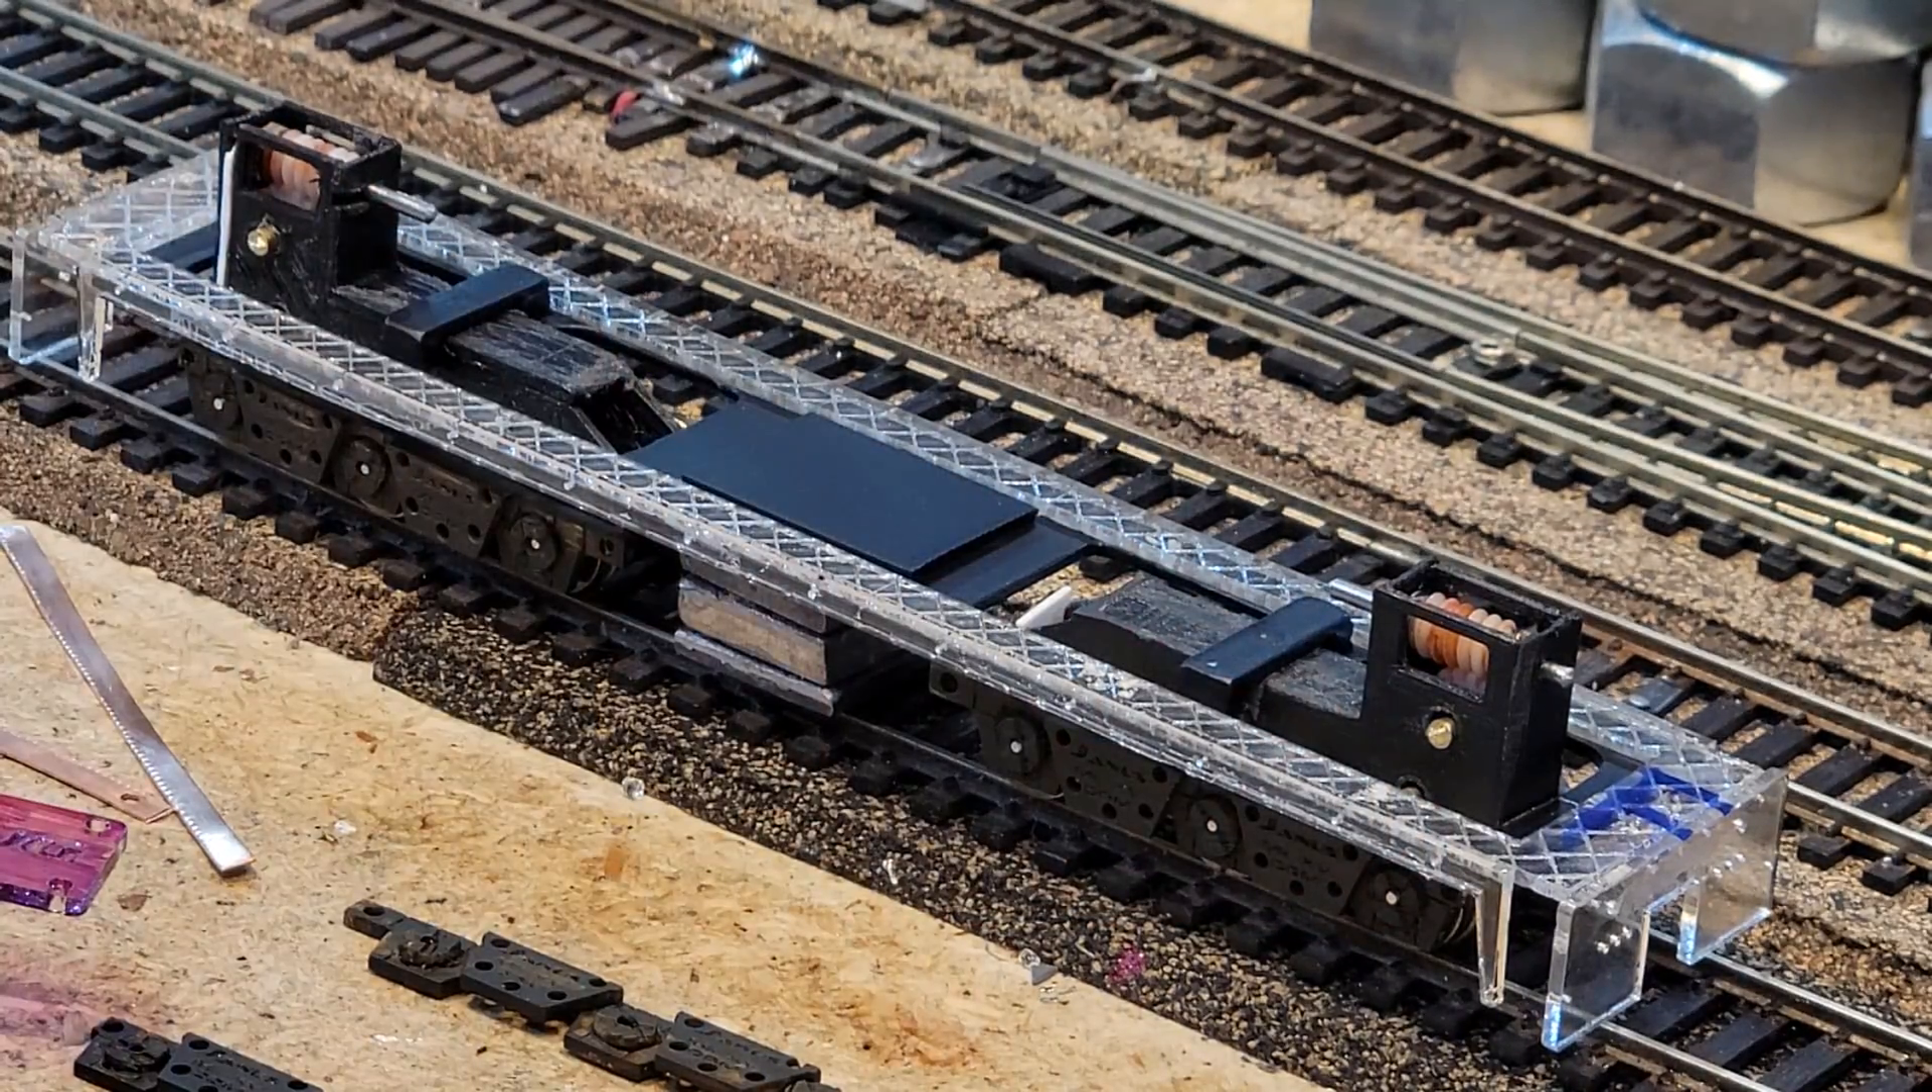The walkway is complete.